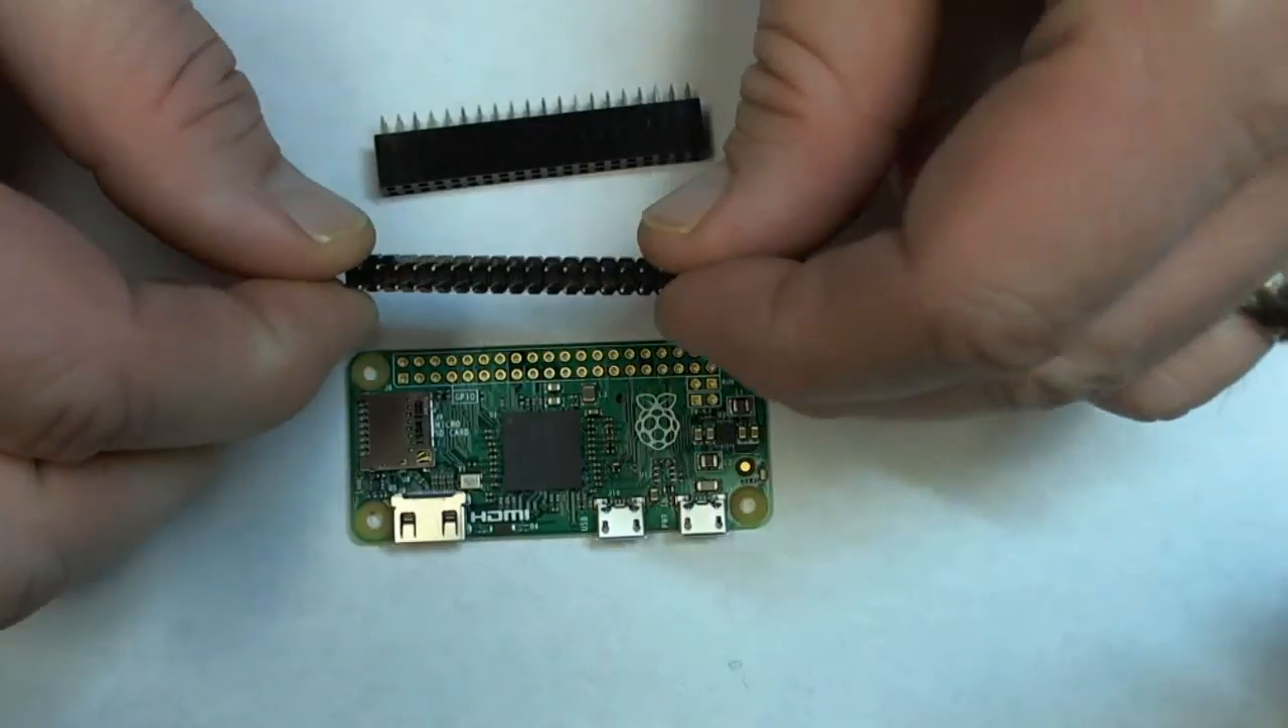Okay, so here we have a close -up of the pi zero before we put the pins in.